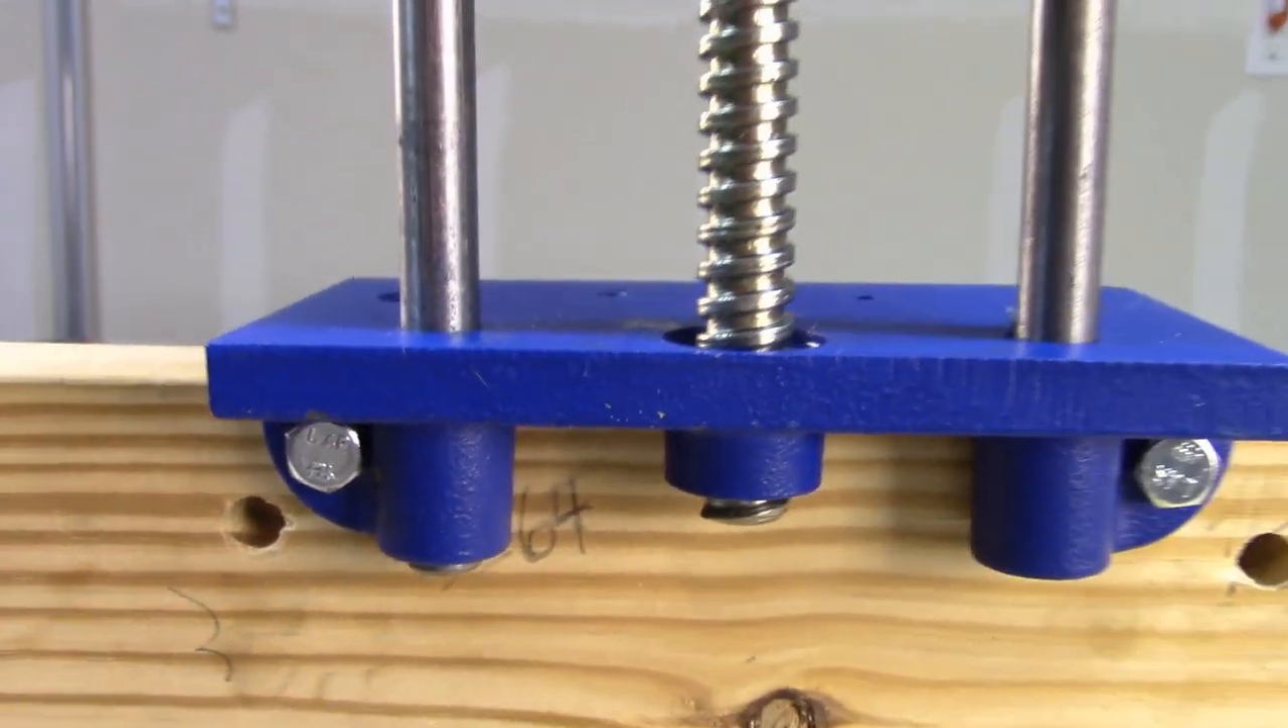So, on the bottom side, you can see where we've attached the vise to the lumber using the hex head bolts, one on the right-hand side and one on the left-hand side, okay?